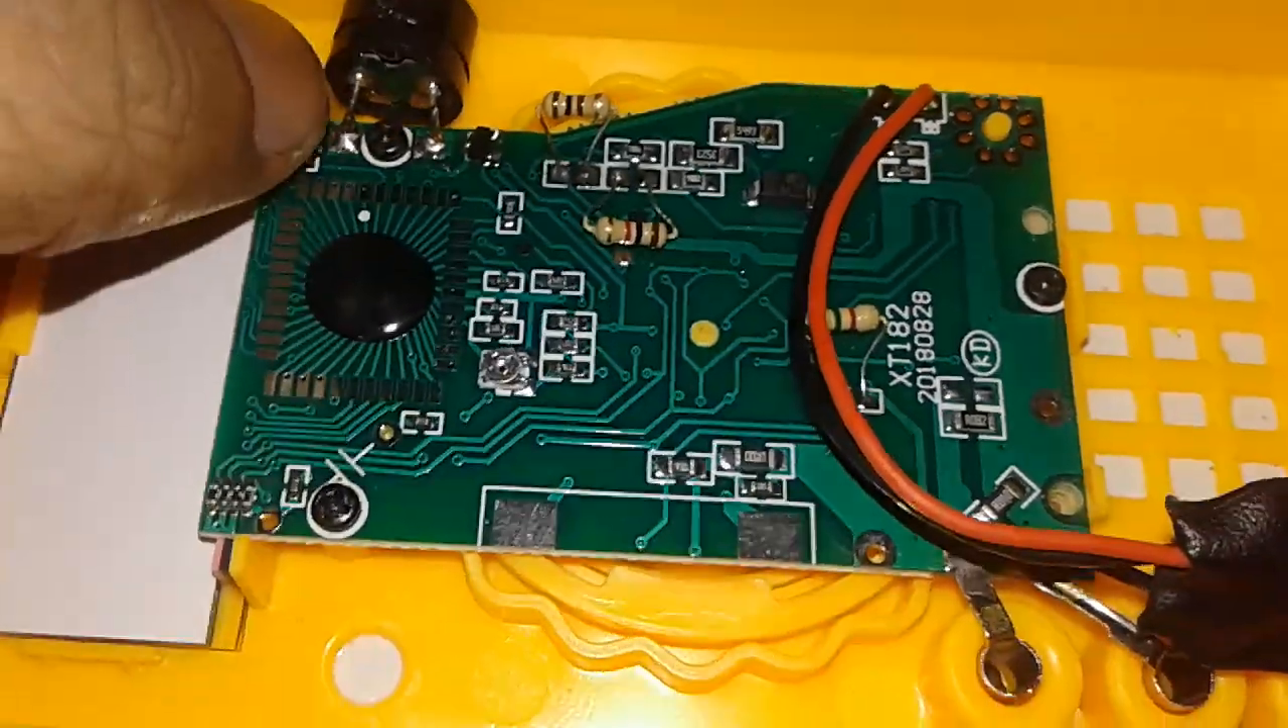Now you can see some common resistors are soldered to this circuit so those are the component that I have soldered to repair this multimeter.